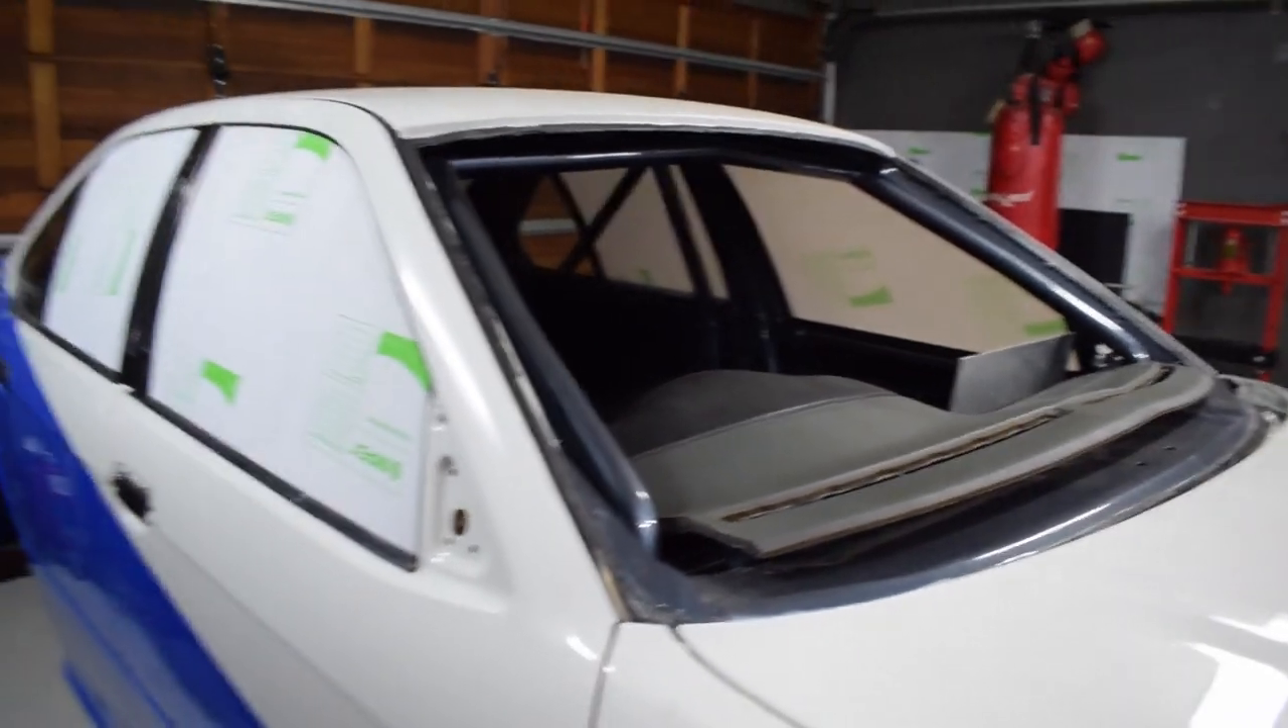Obviously still need to get the windscreen done.